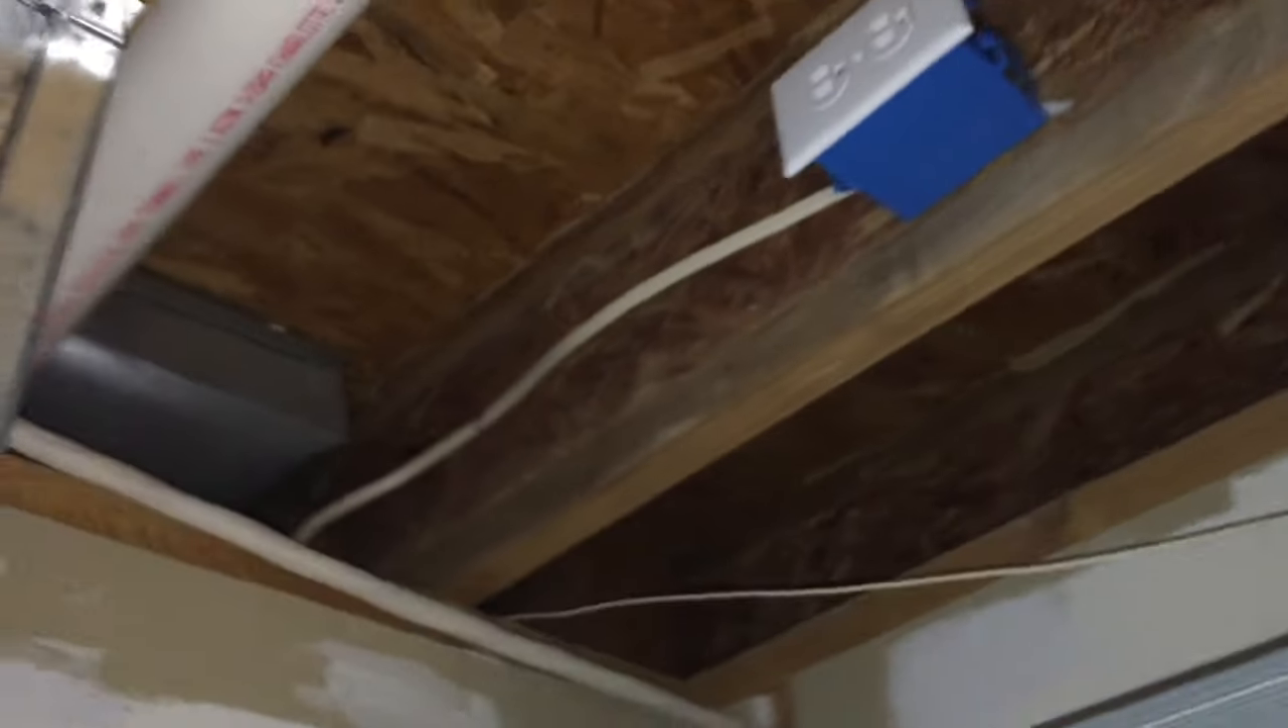The outlets are installed, and we are good to go for power.